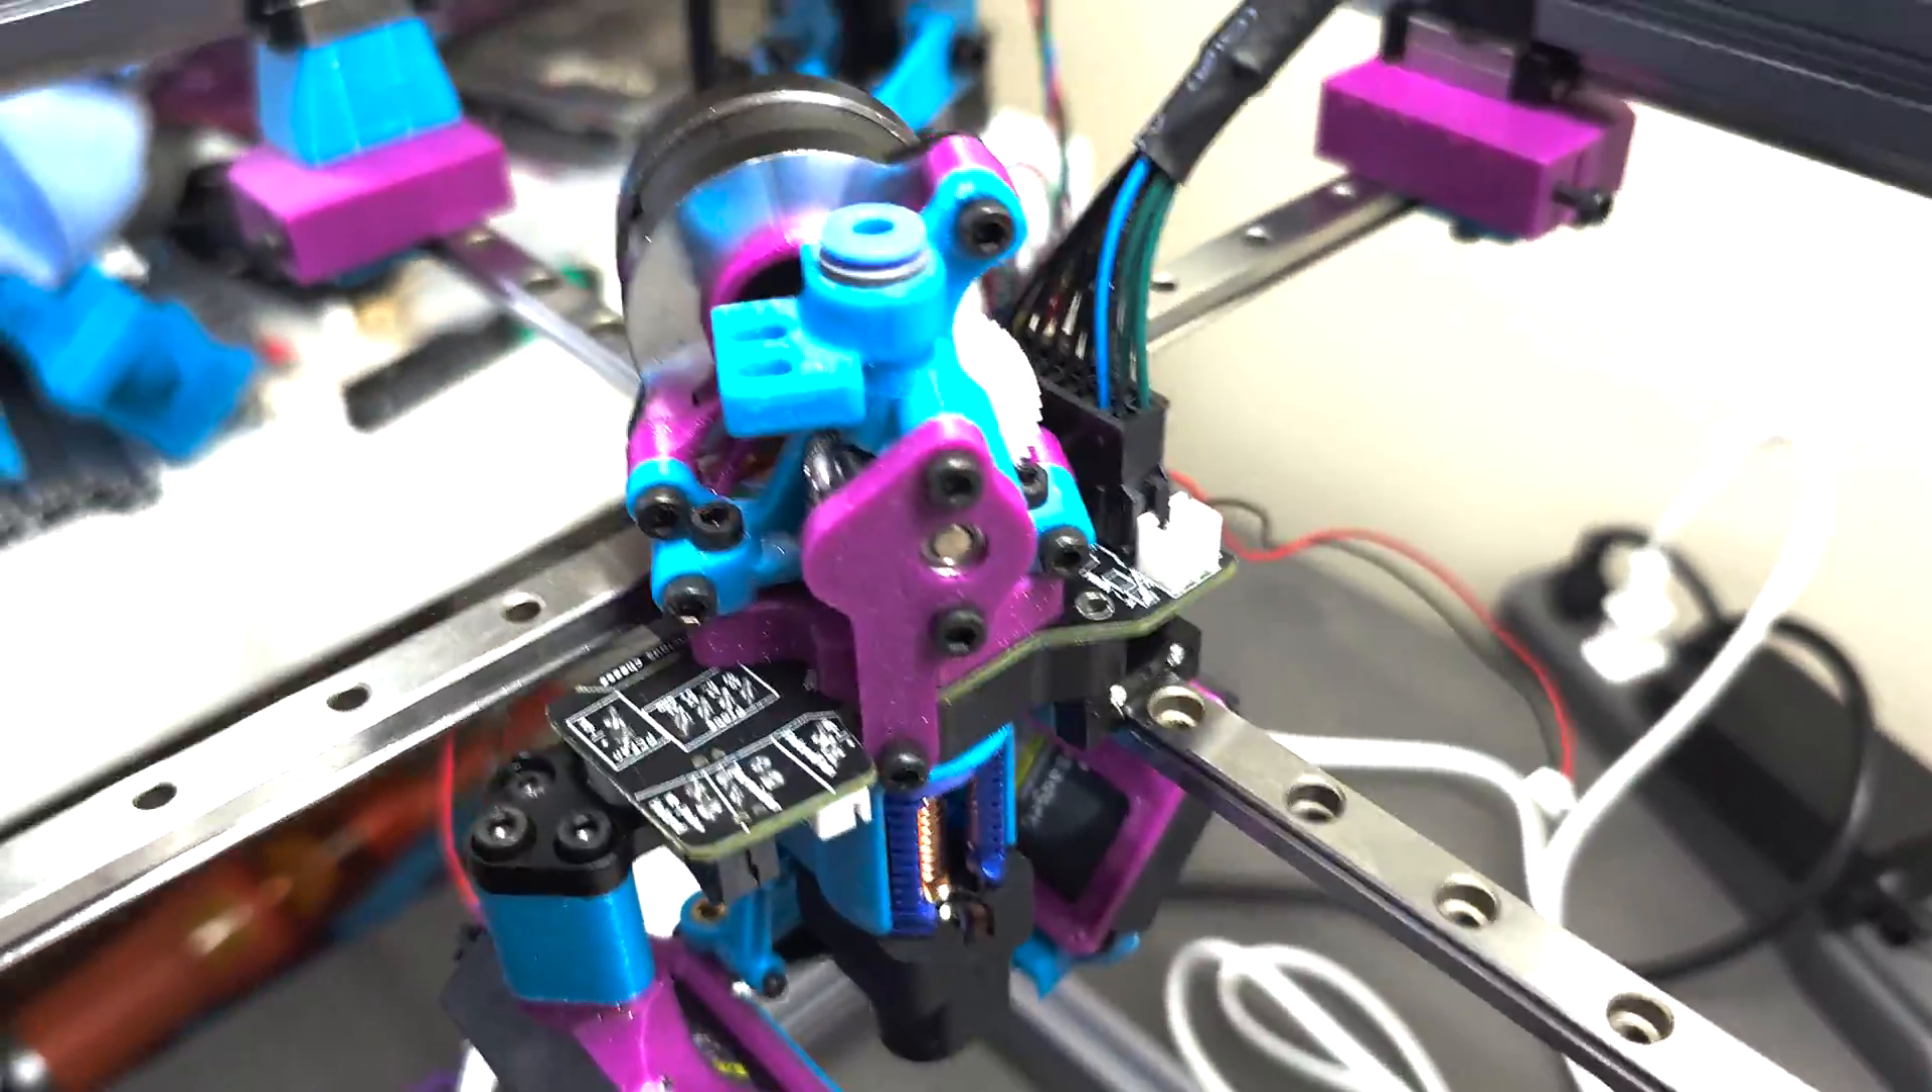And let's take a closer look at this toolhead, all assembled.